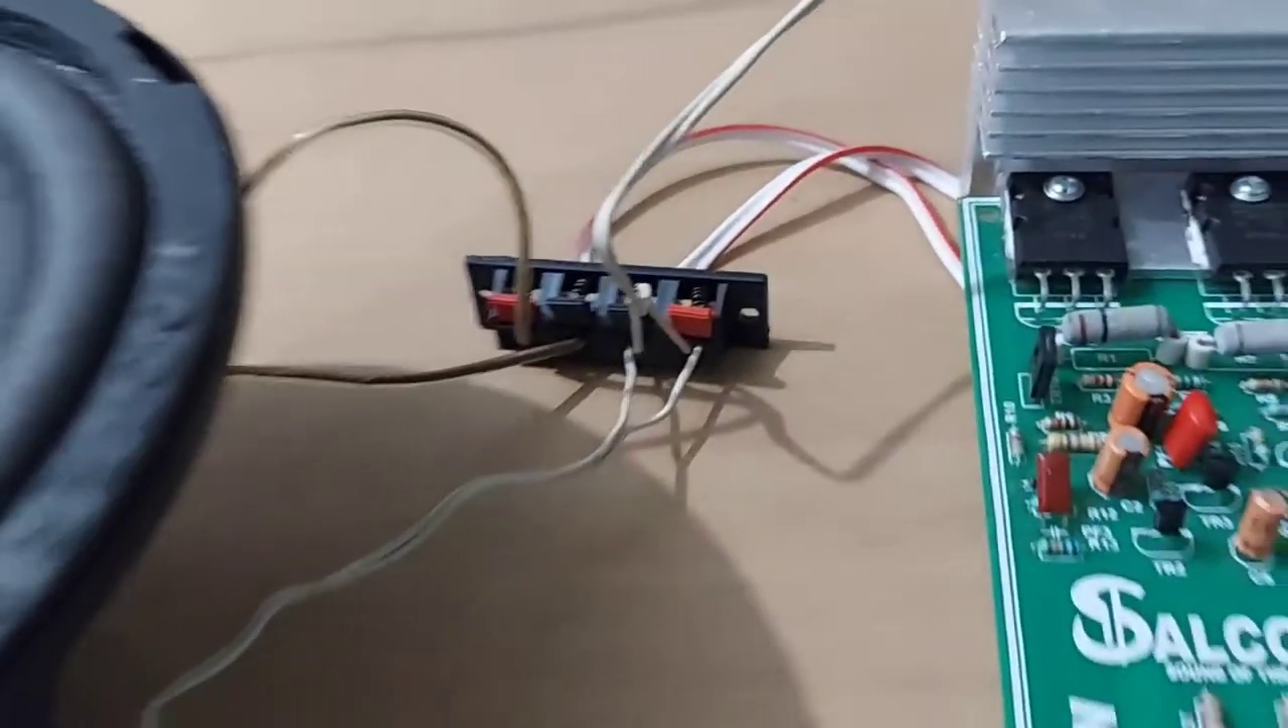यहां पर मैंने speakers के wire जोड़ दिये हैं।